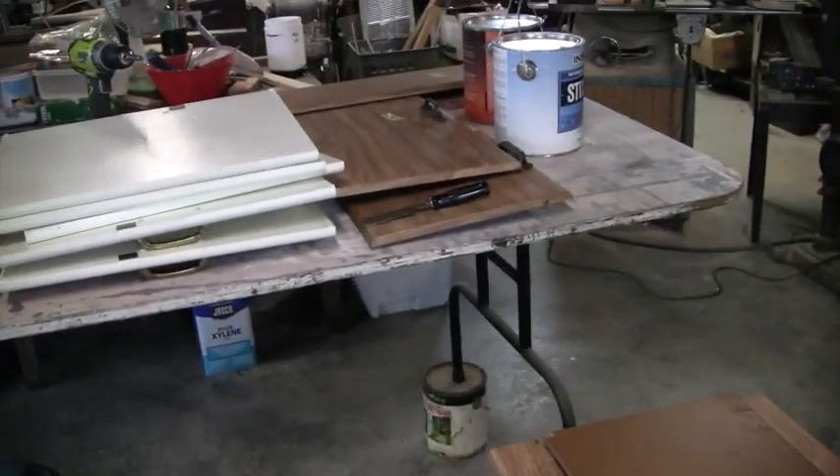Got all the cabinet doors and the closet doors off and in here and I'm working on taking all the hardware off.